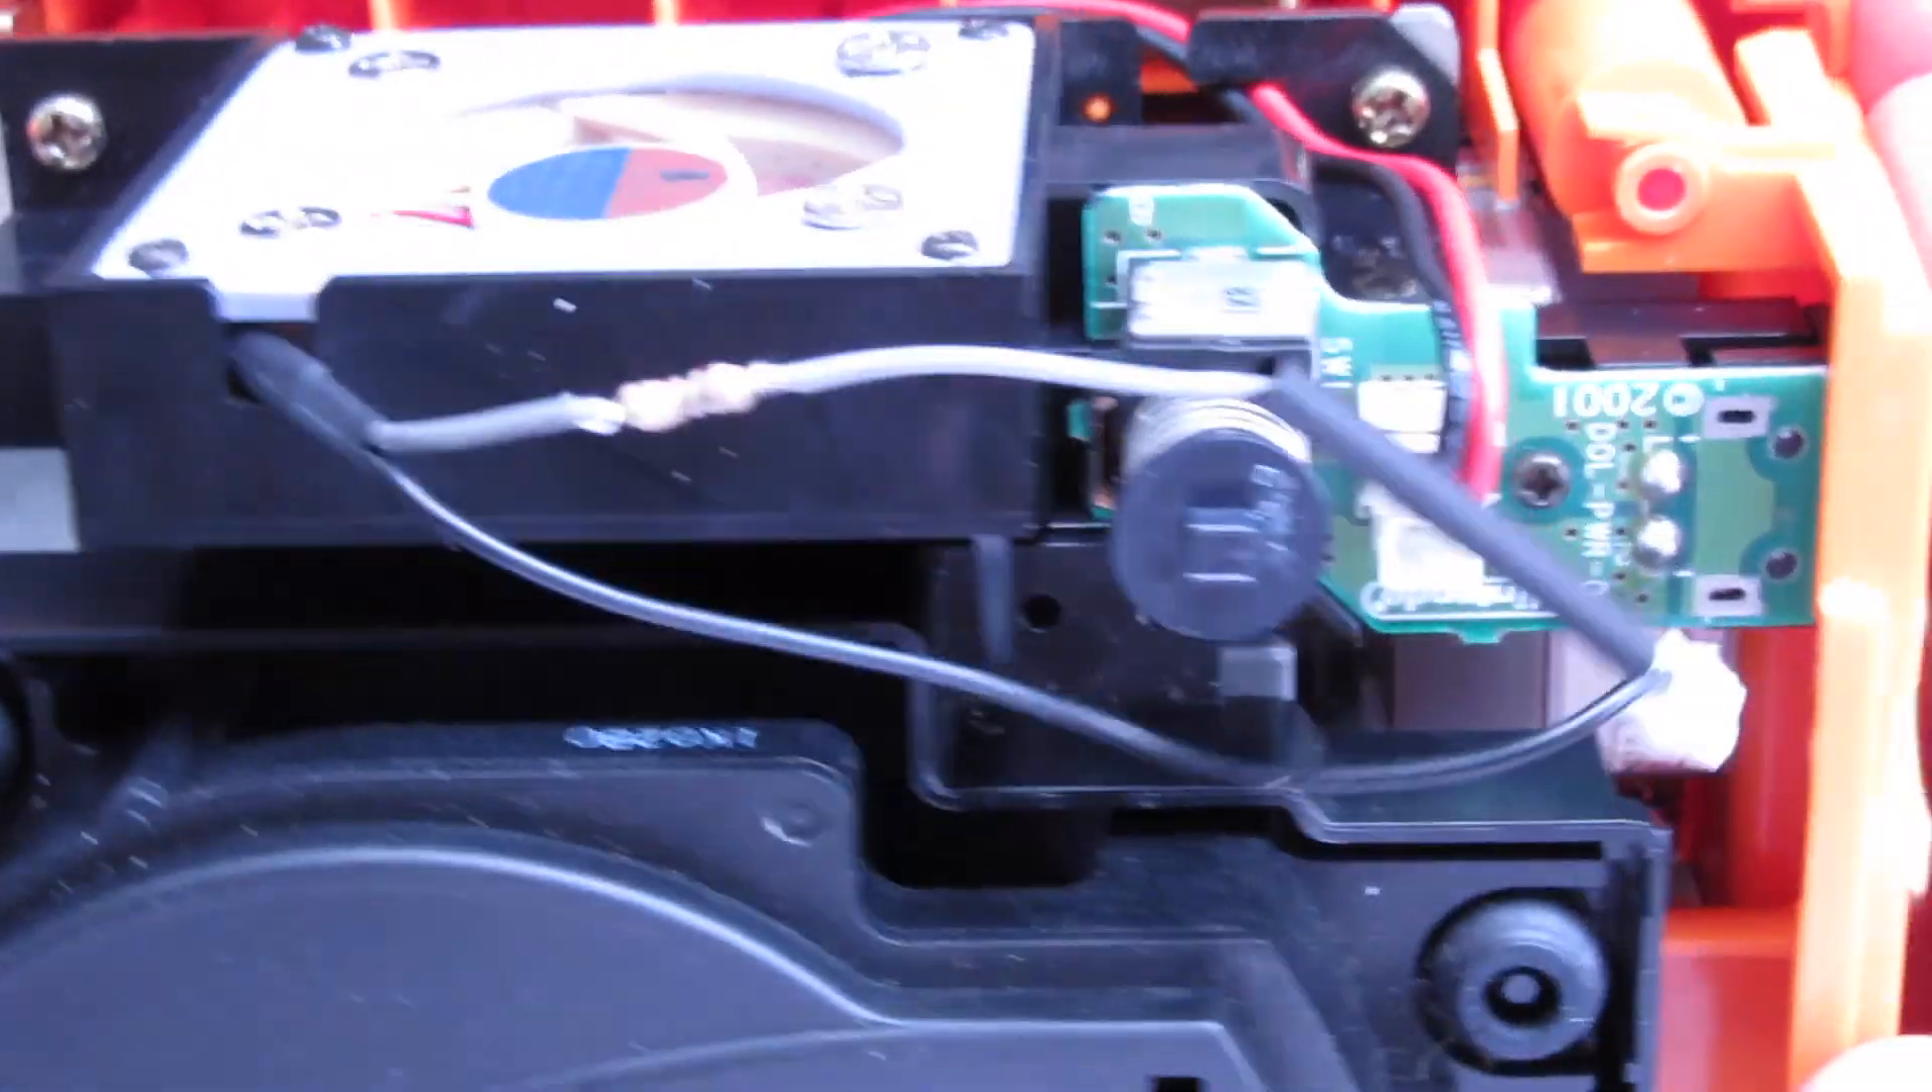I've now got my resistor in line on the wire there so i can bring my heat shrink tube in around to here.